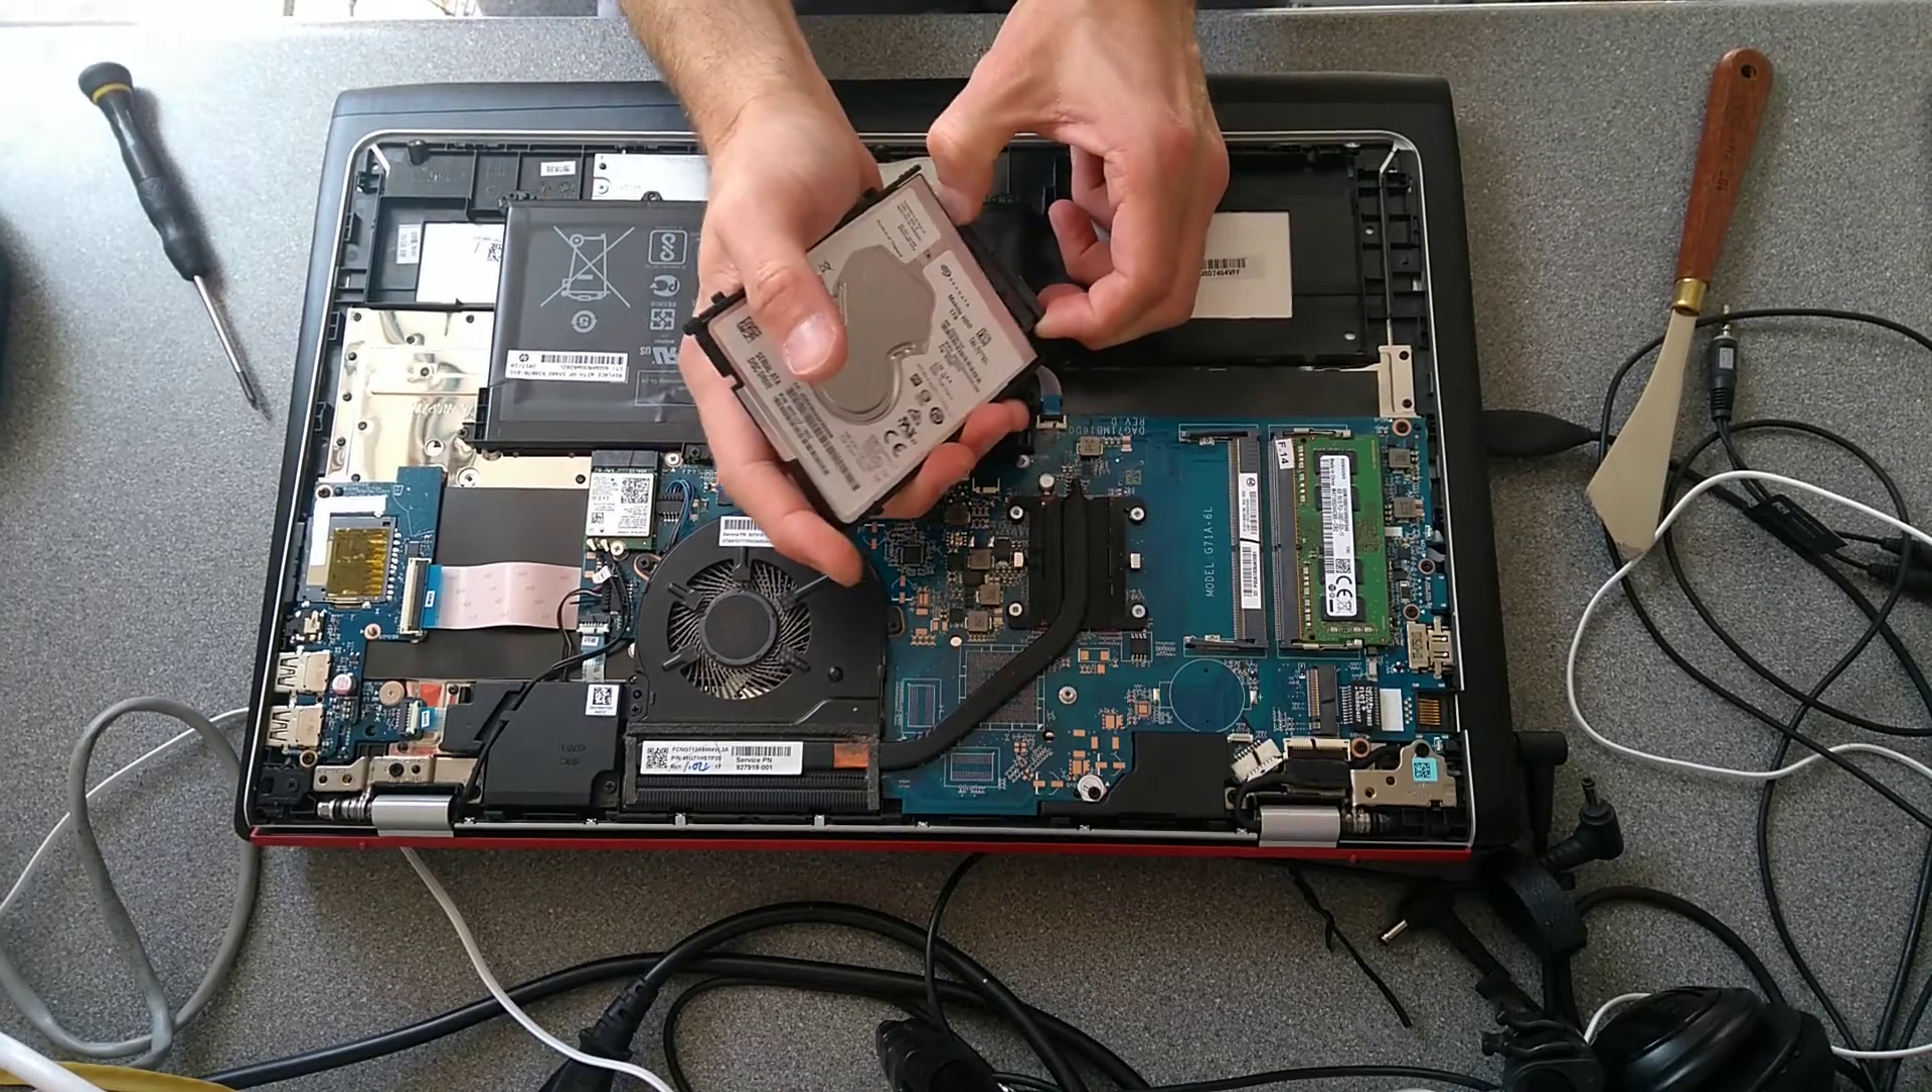So that's the hard disk is now out.